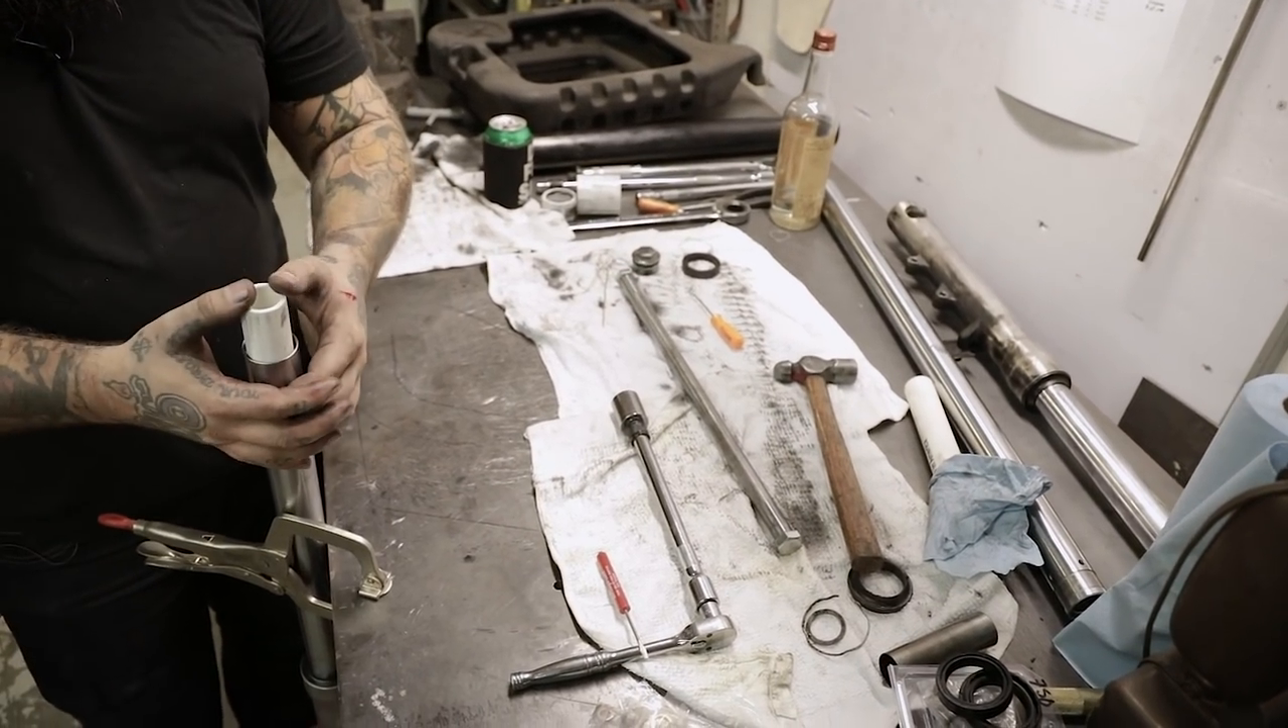And this is actually the fork spacer. And you can see it sticks out. That's because you've got to compress it first to get the fork cap on.